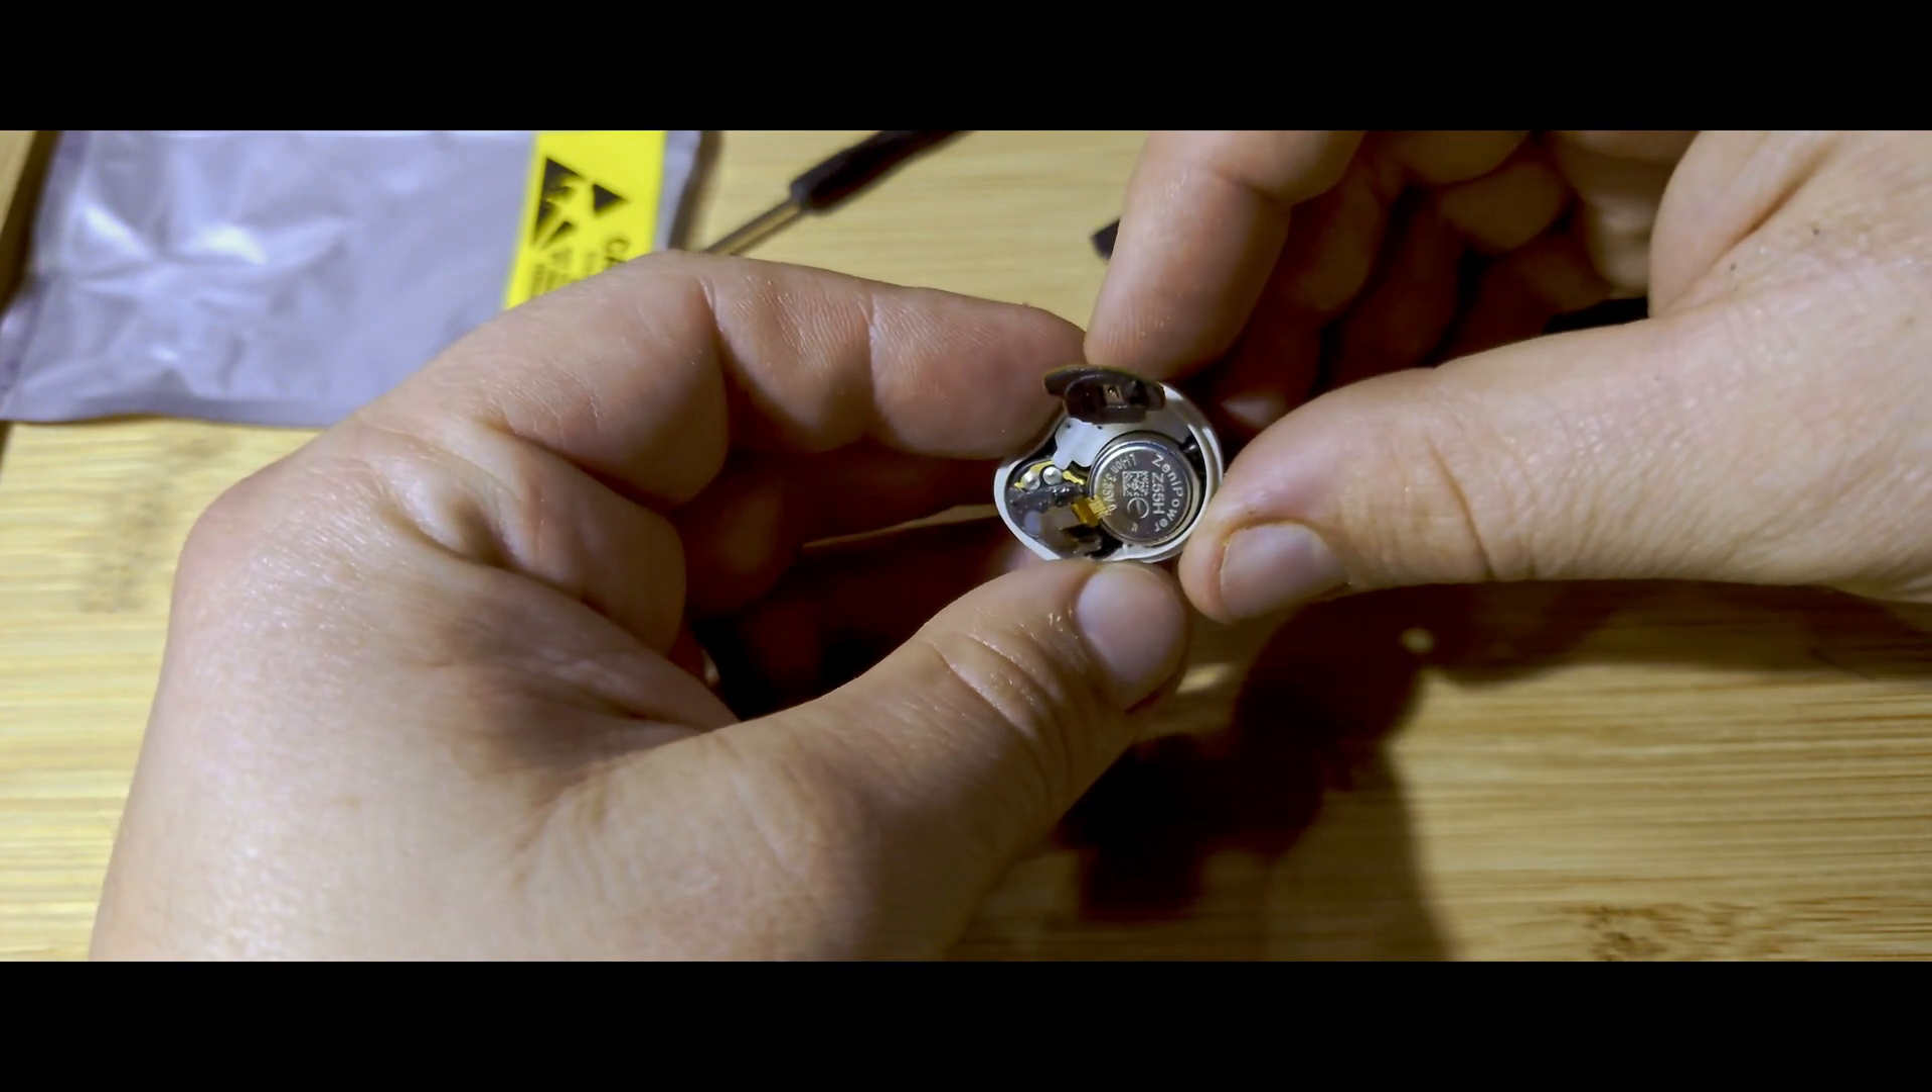So, that battery is in there now.